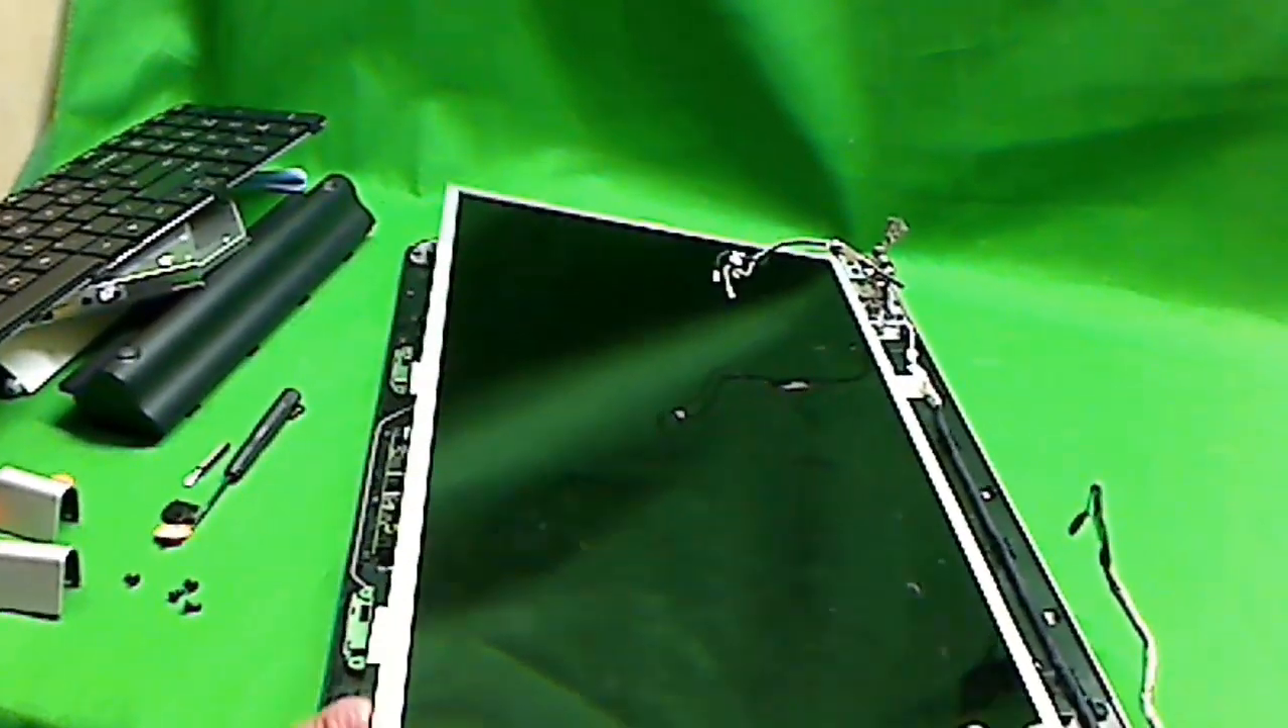So, the screen is released from the bottom assembly.